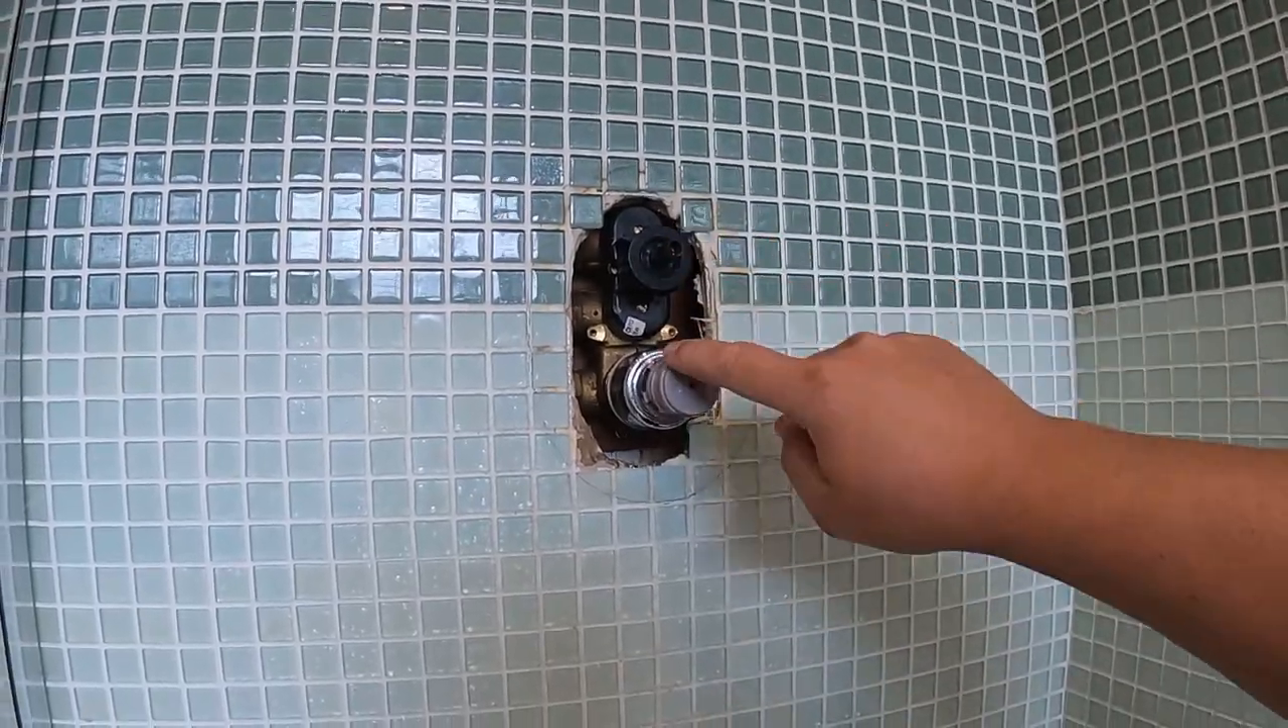So, that's the front of it made up, all it needs now is the shroud on, and the two control knobs.